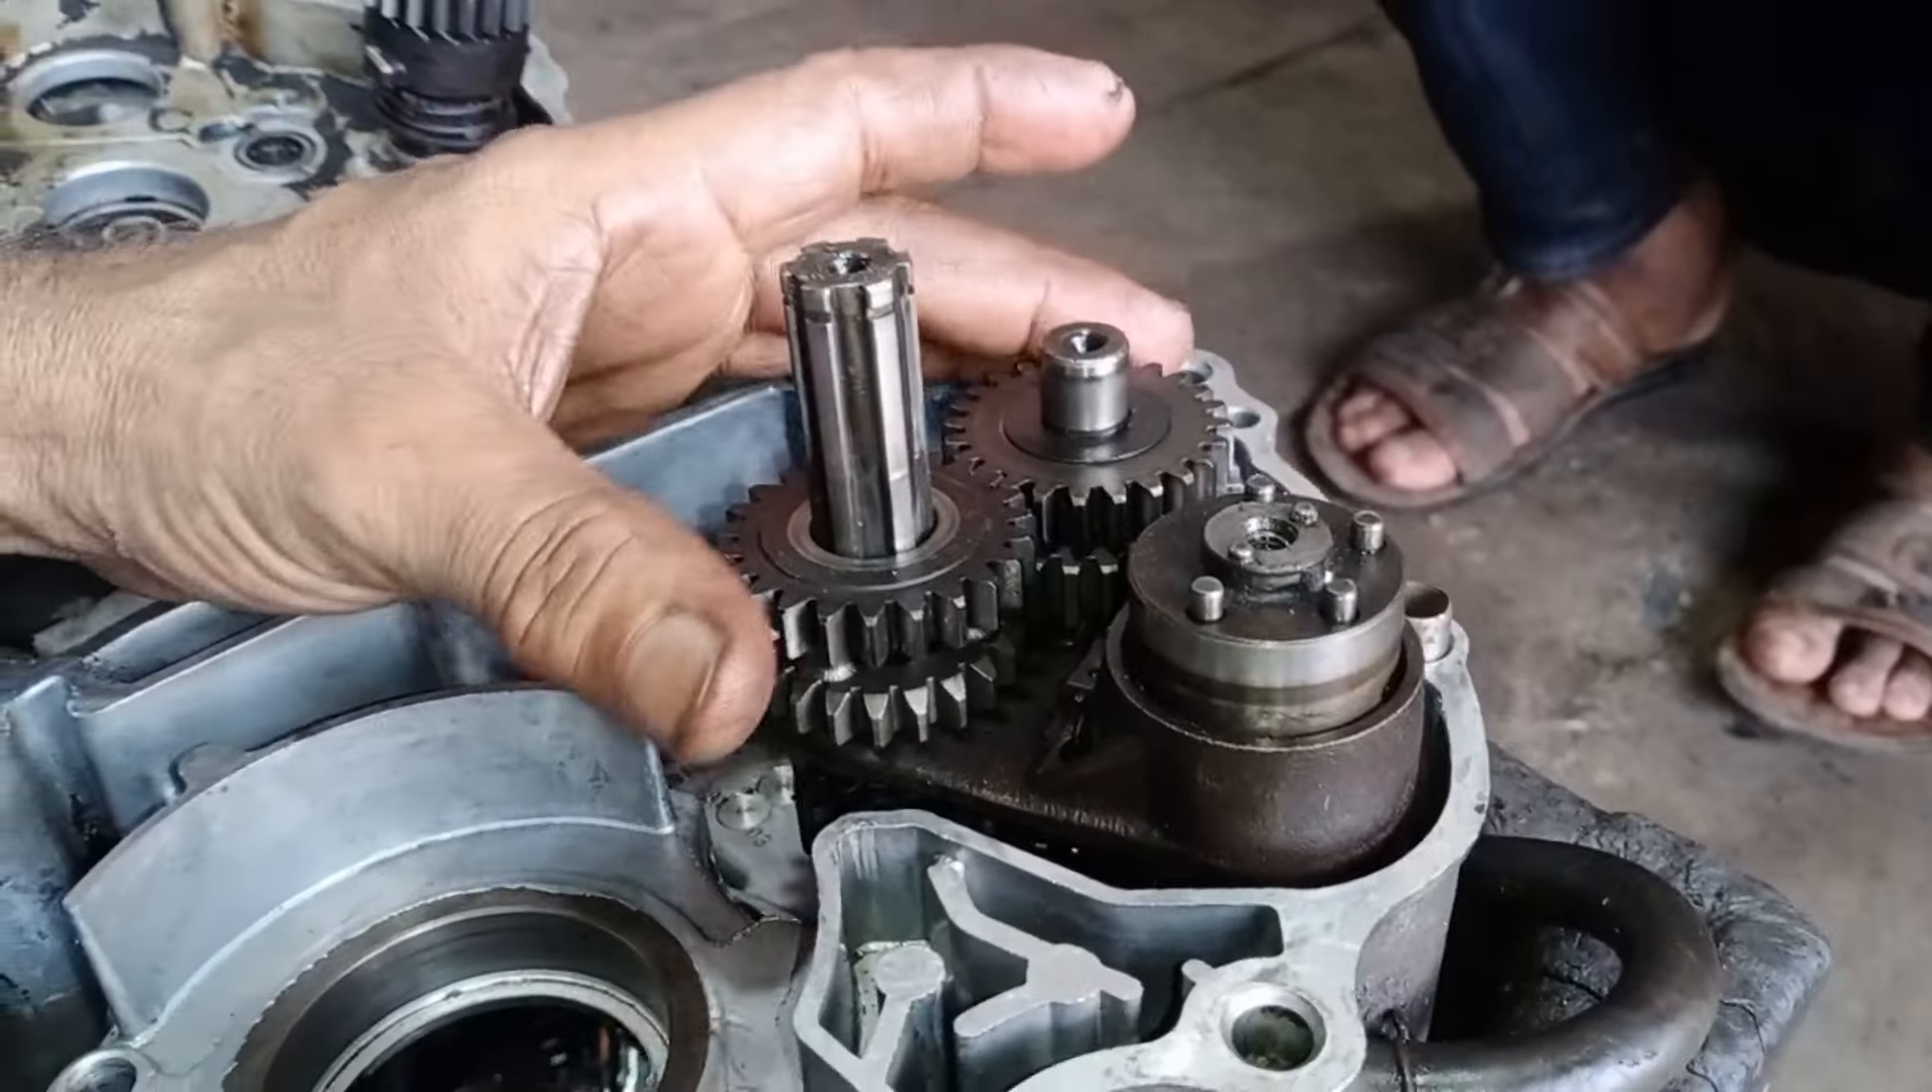یہاں پہ ہمارا گیر انجن کے اندر فٹ ہو چکا ہے۔